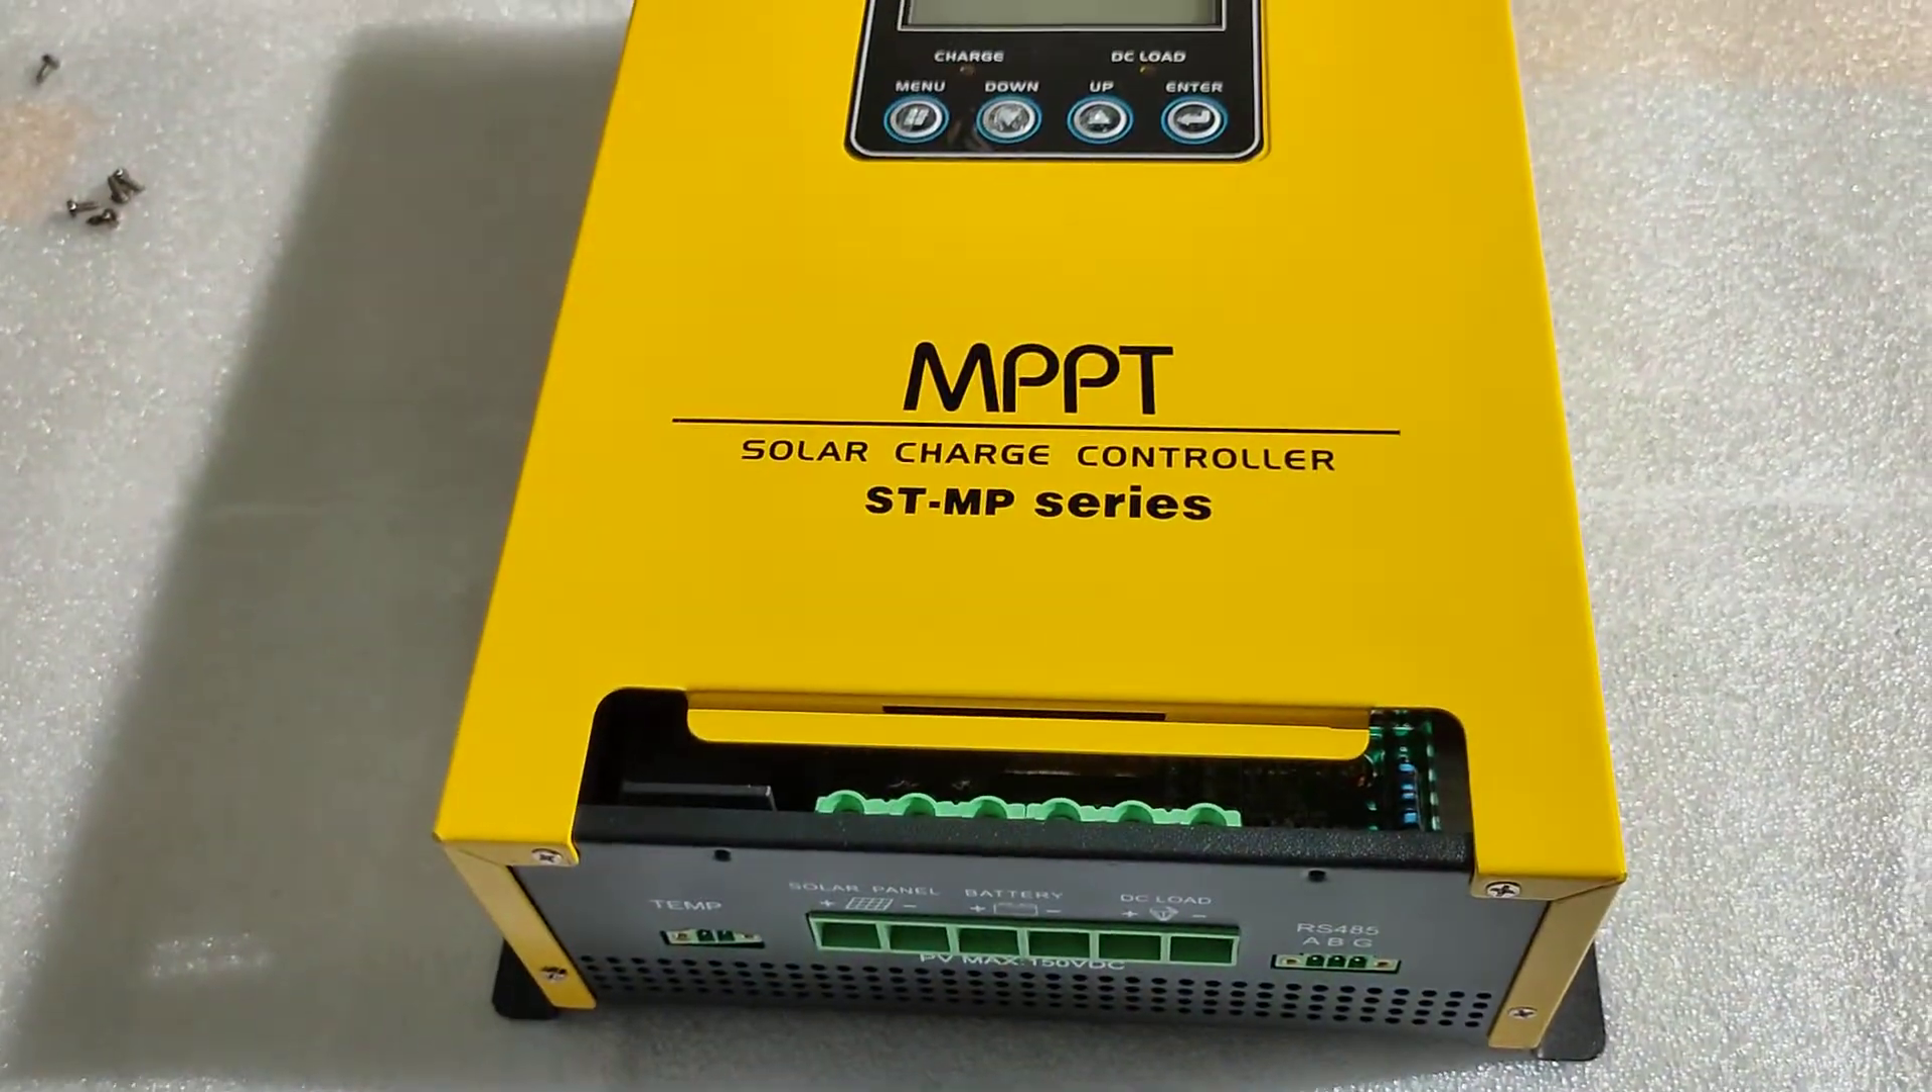As you can see, the terminal cover has already been removed because we have already just taken it off from our solar system.